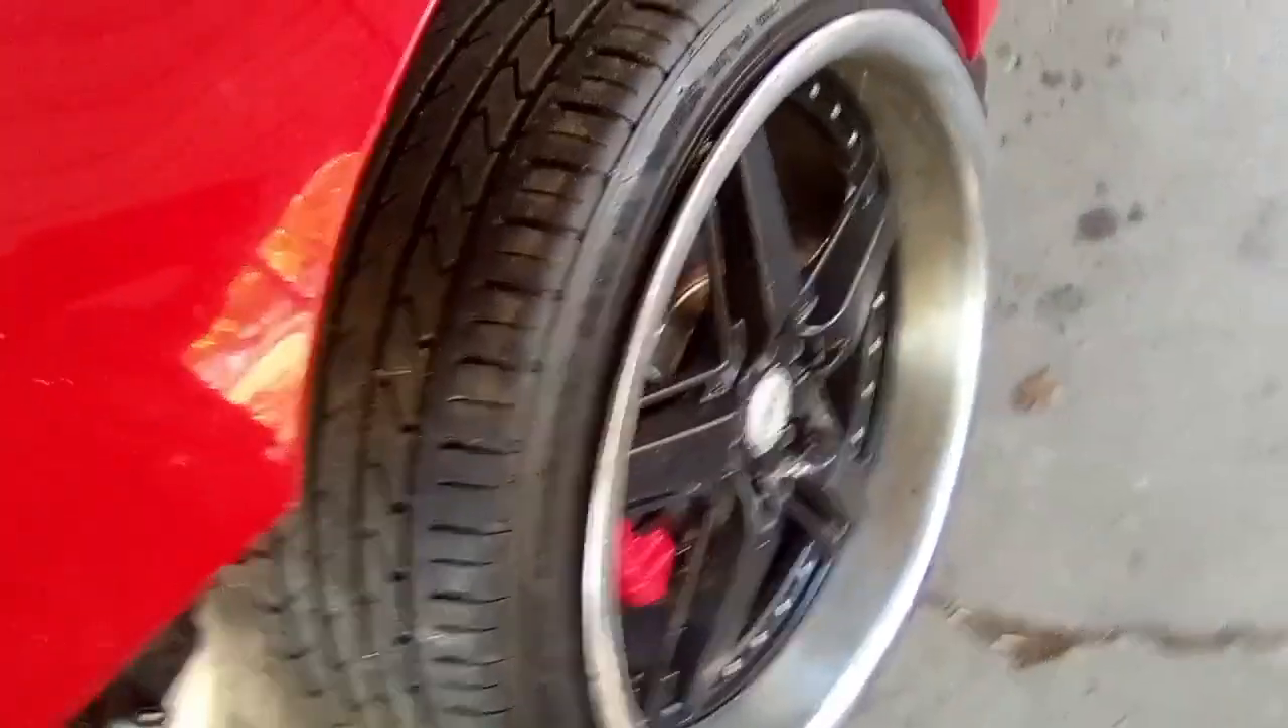I've still got to pull the wheels off.